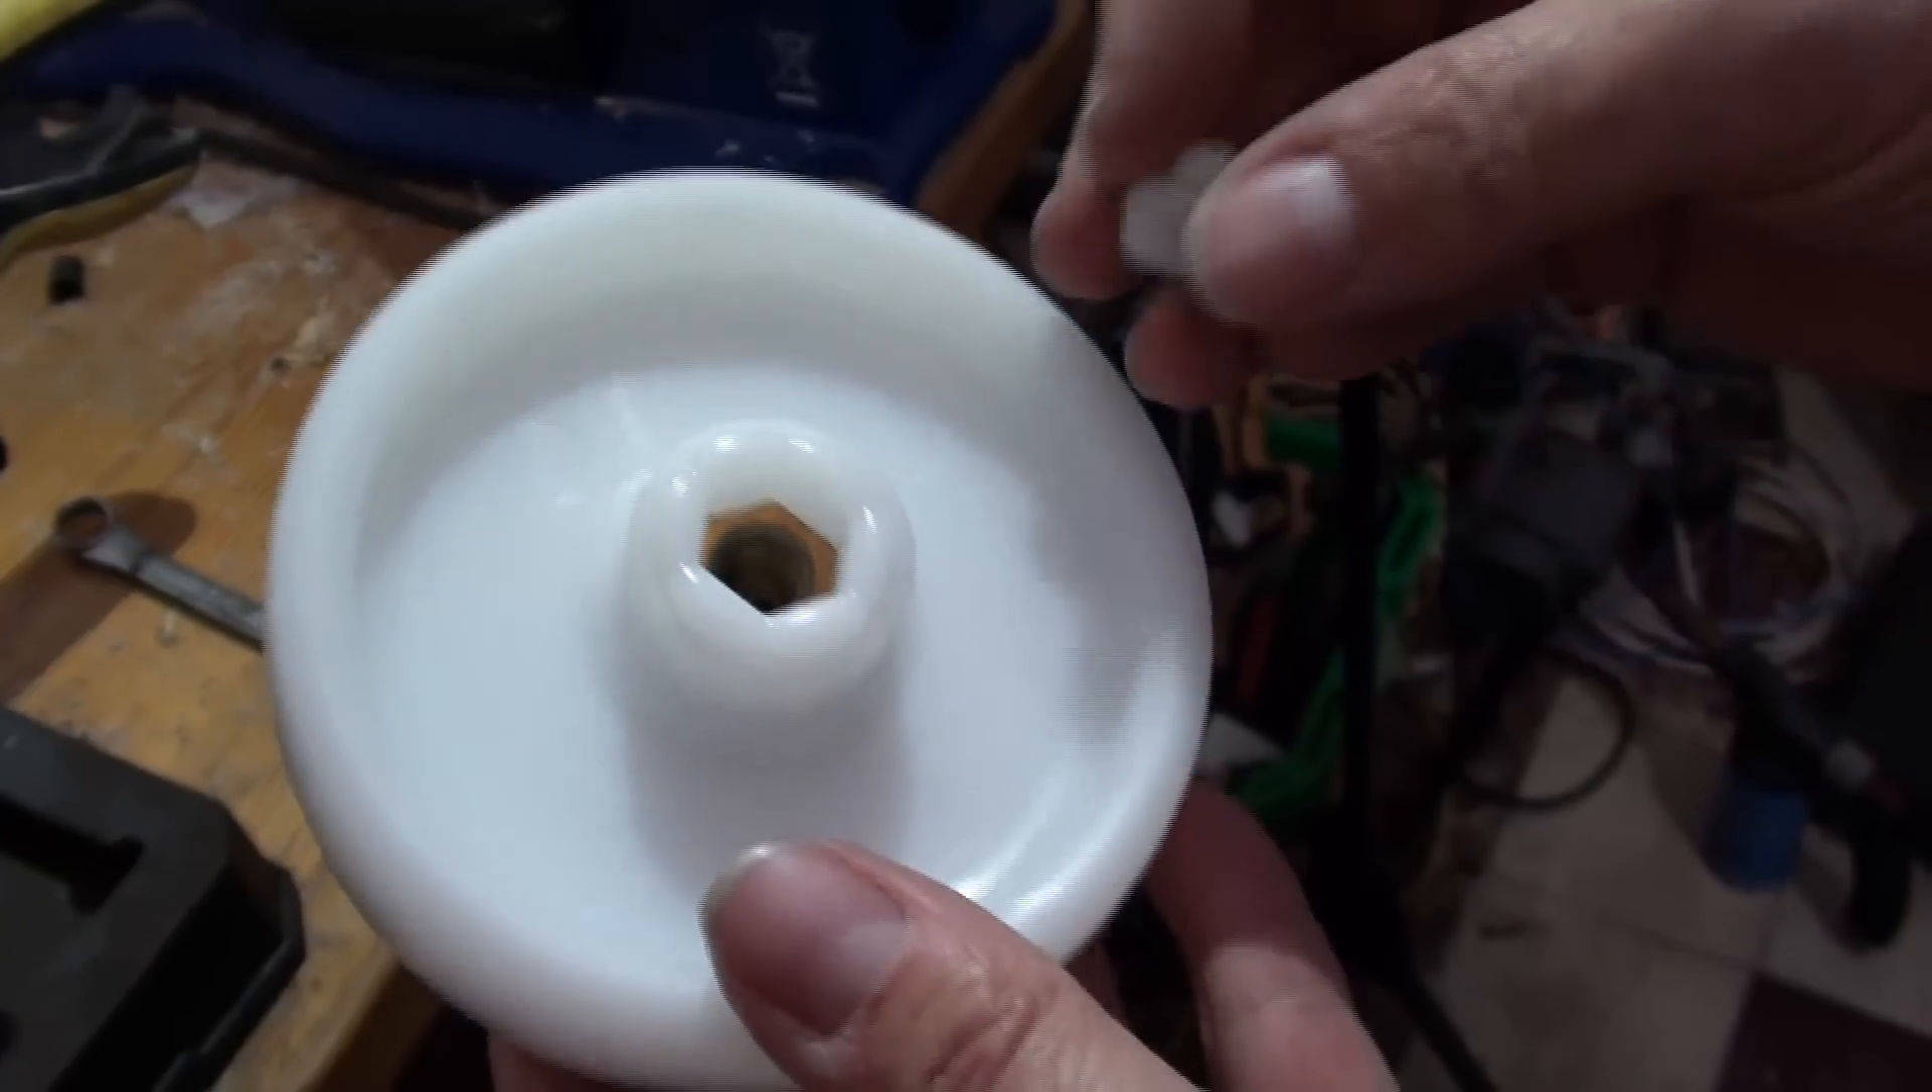You can see that the brass is centered in the middle.